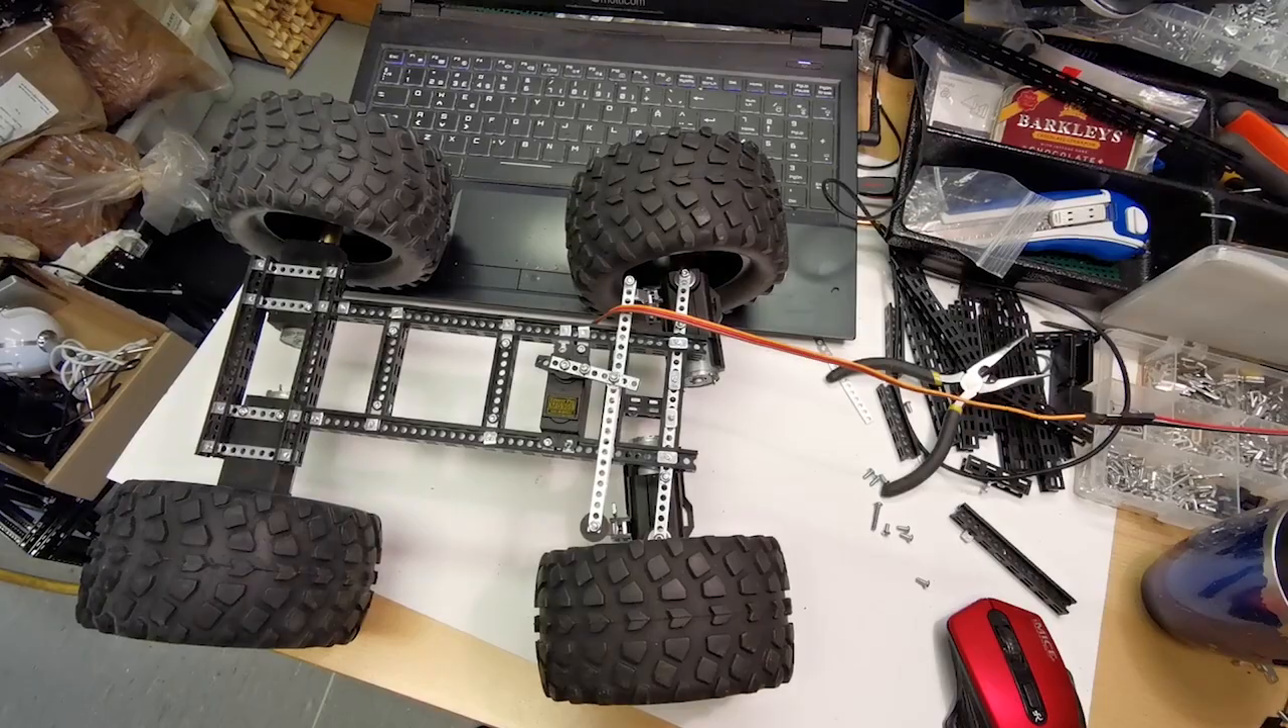Now the fat tires are on the car.